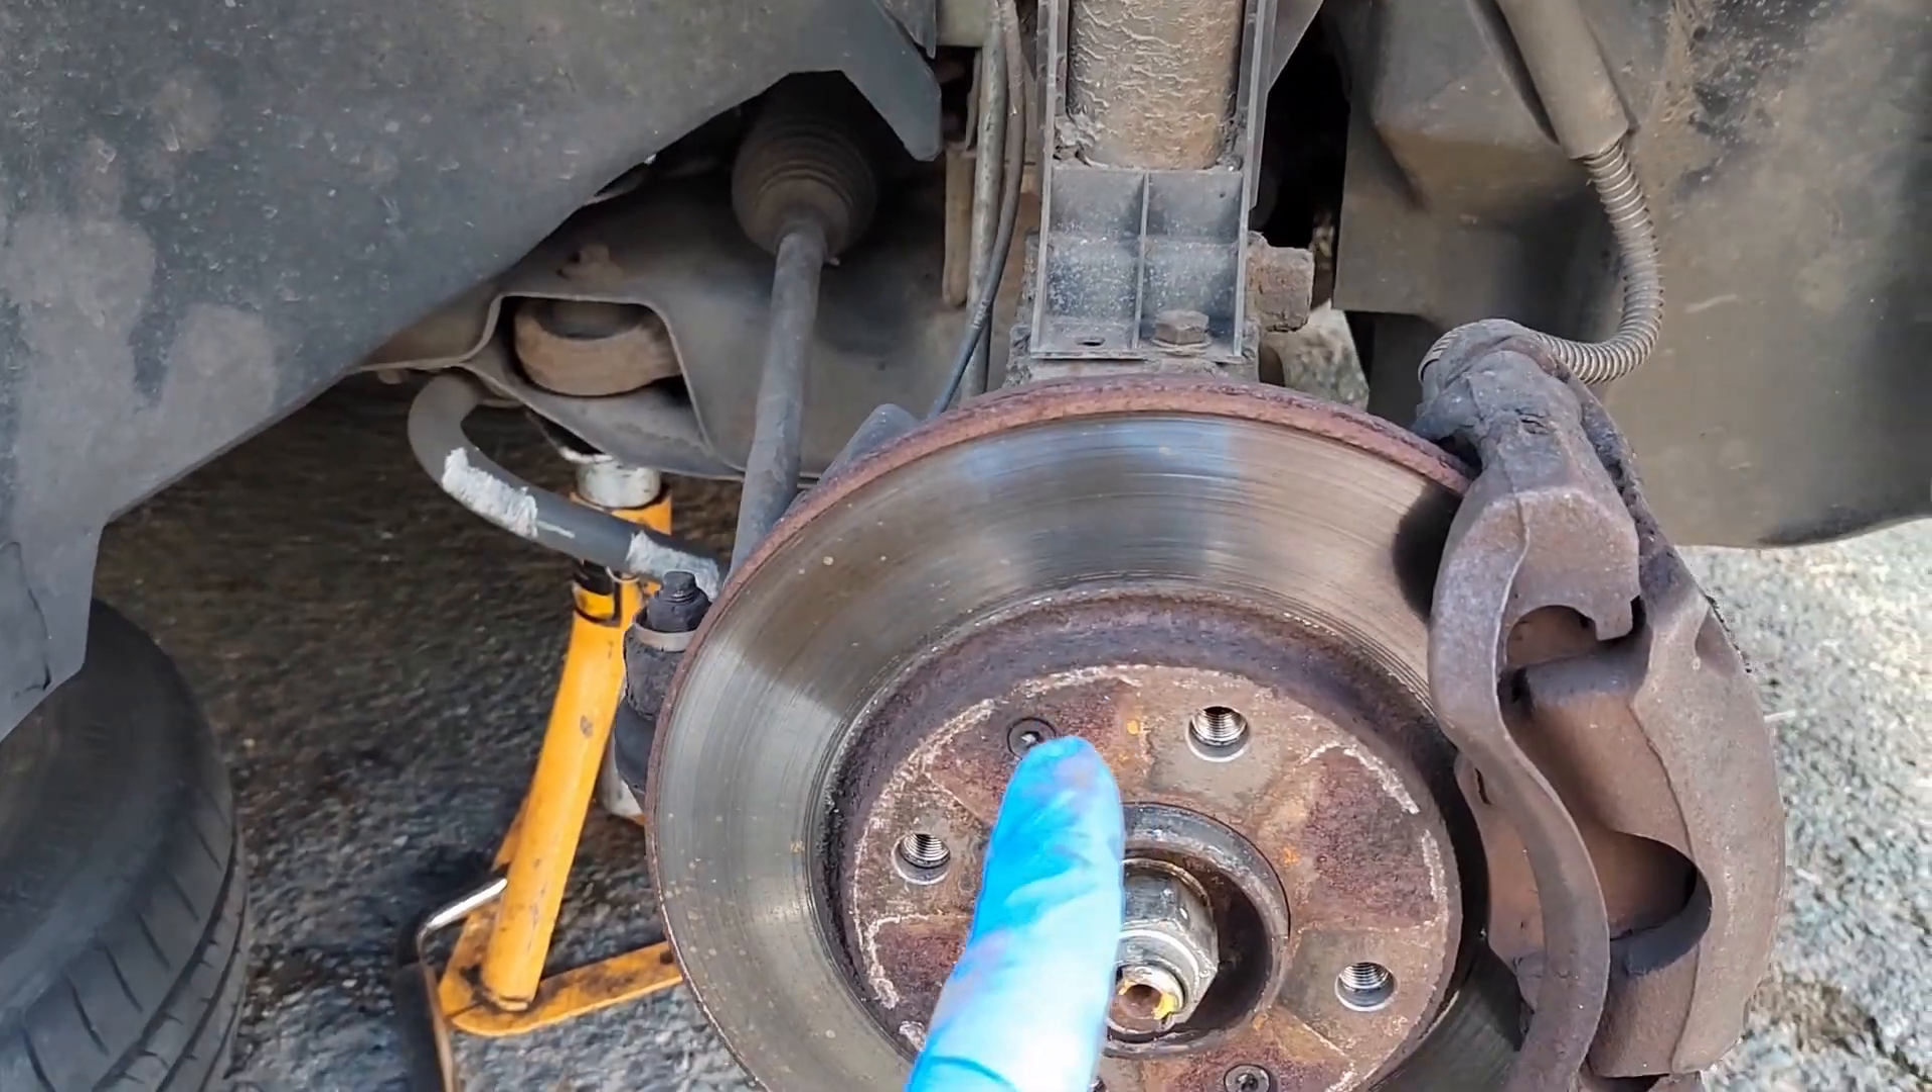We've got the wheel off already.